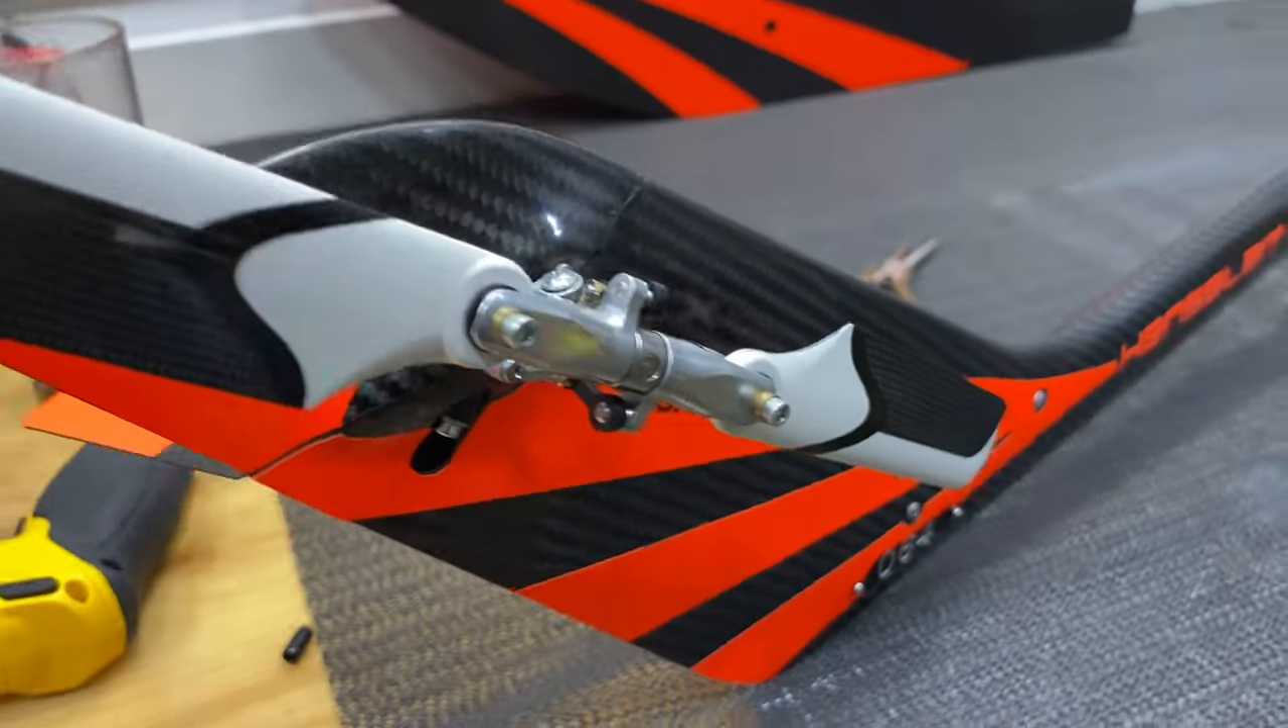We got our tail blades on so we got the 106 millimeter blades.